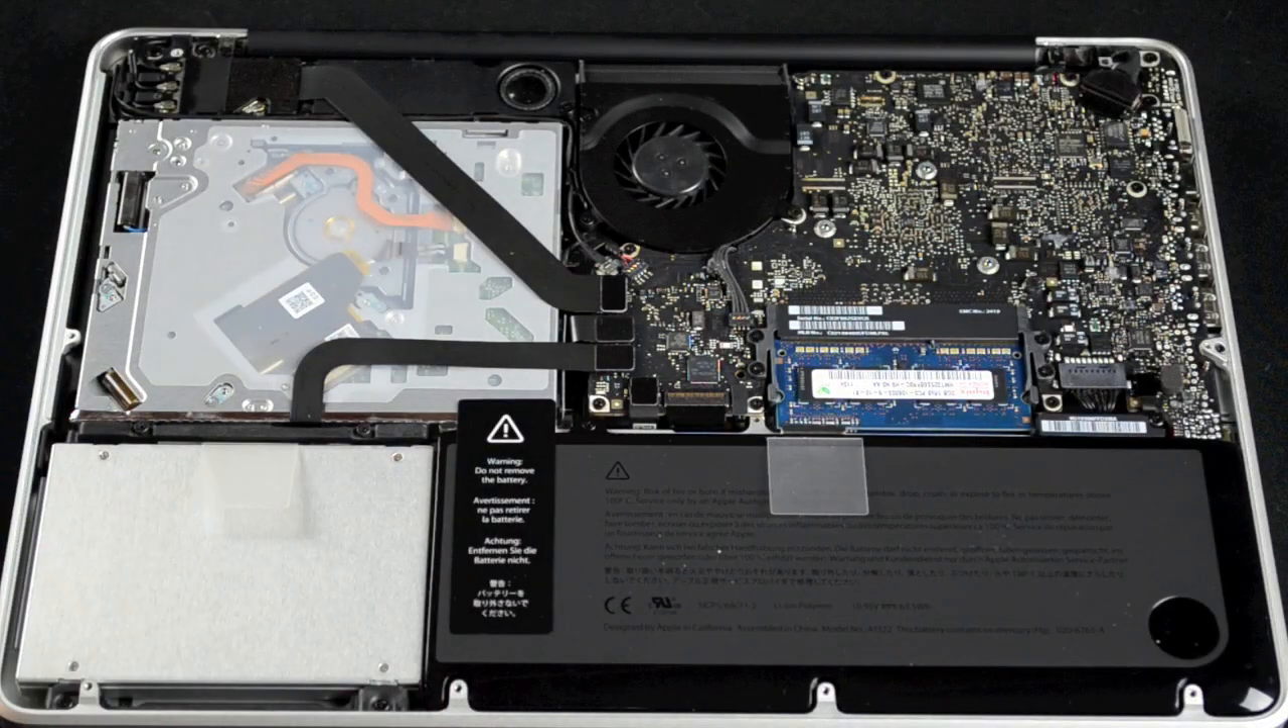With the screws removed, we can lift up the panel and expose the internal hardware.